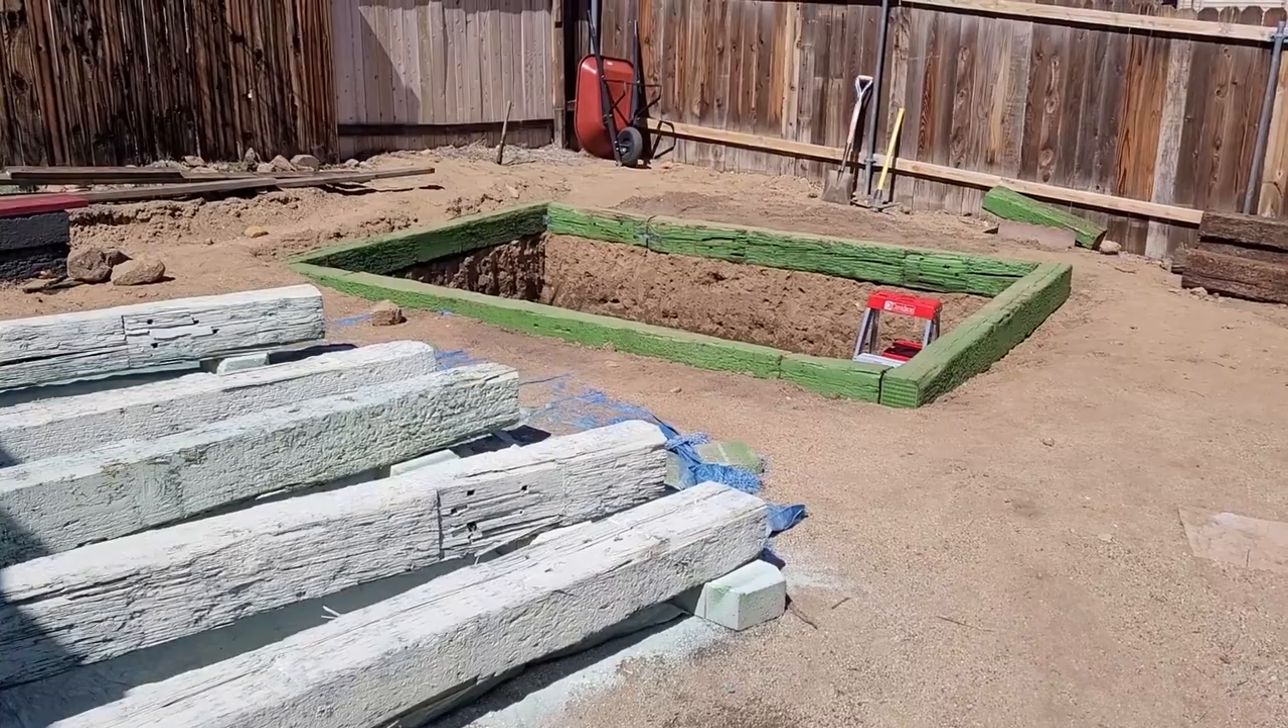So as you can see i got another layer of timbers painted and uh ready to set on top of the other ones but uh first before i do that i did get the big dig completed.